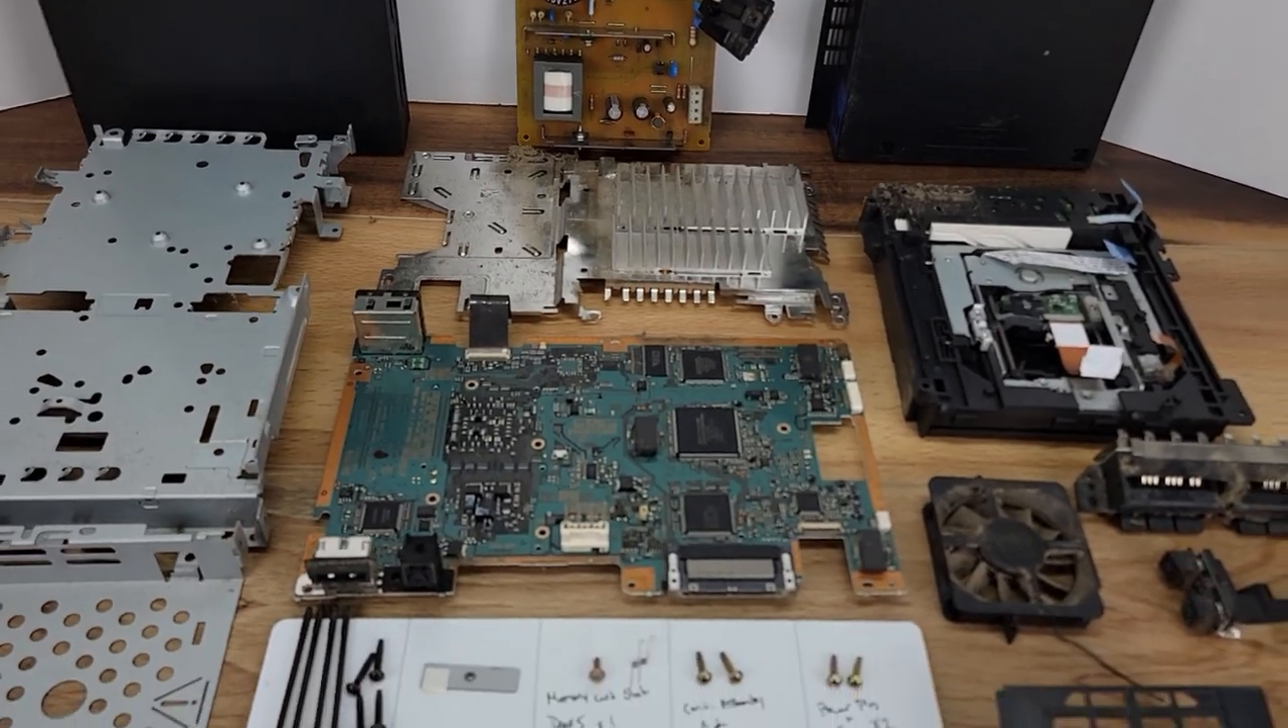Here we are at the halfway point of the project with the playstation completely disassembled.